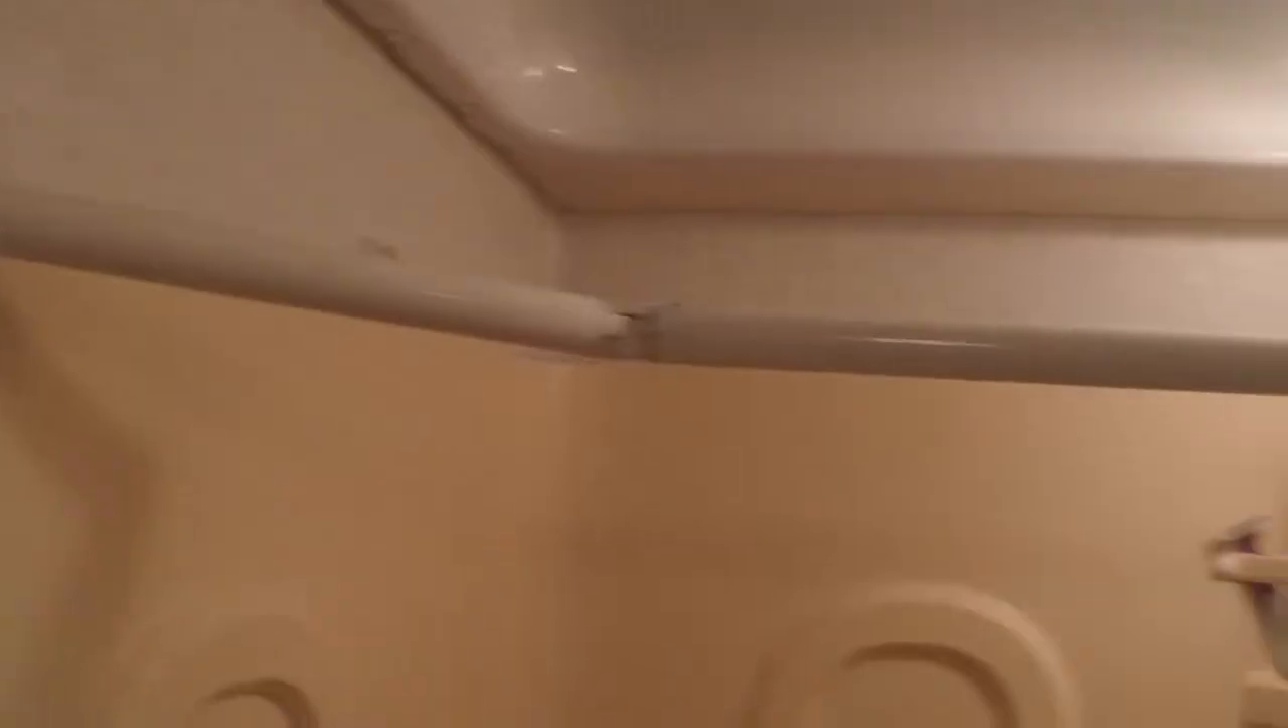Okay here's the rod installed I had to cut six inches out of it.